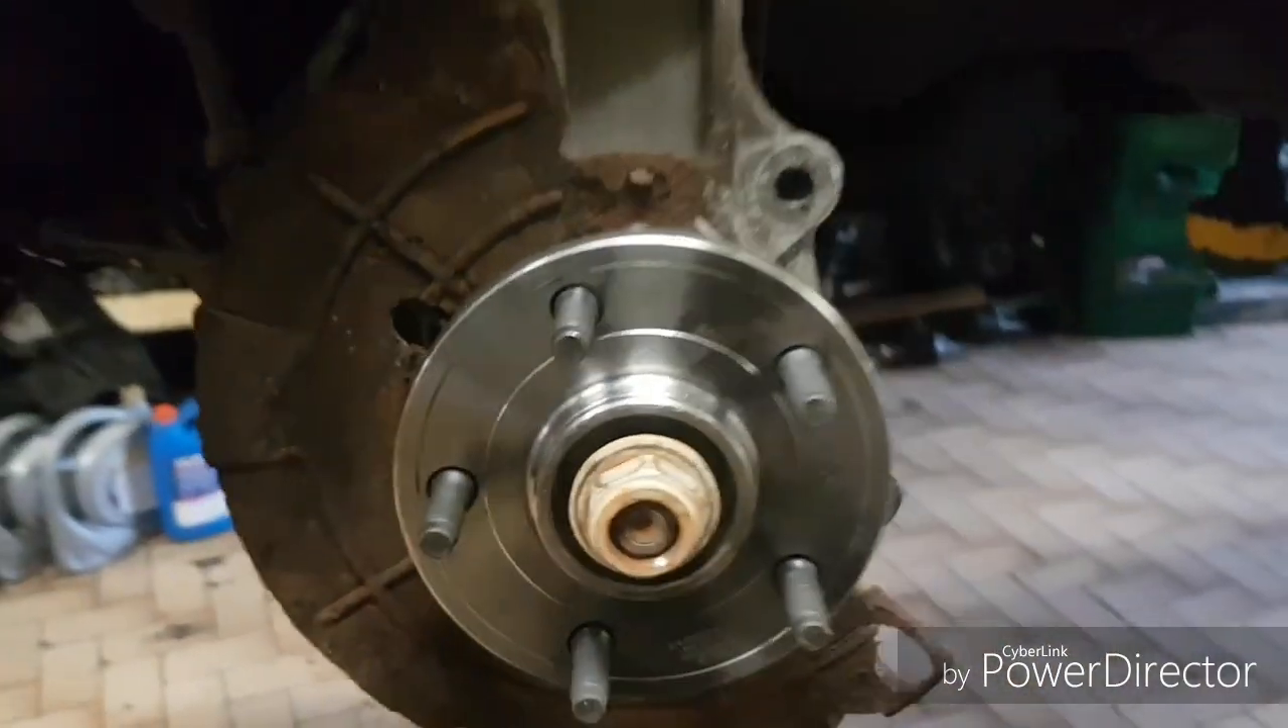We got the new hub back on.